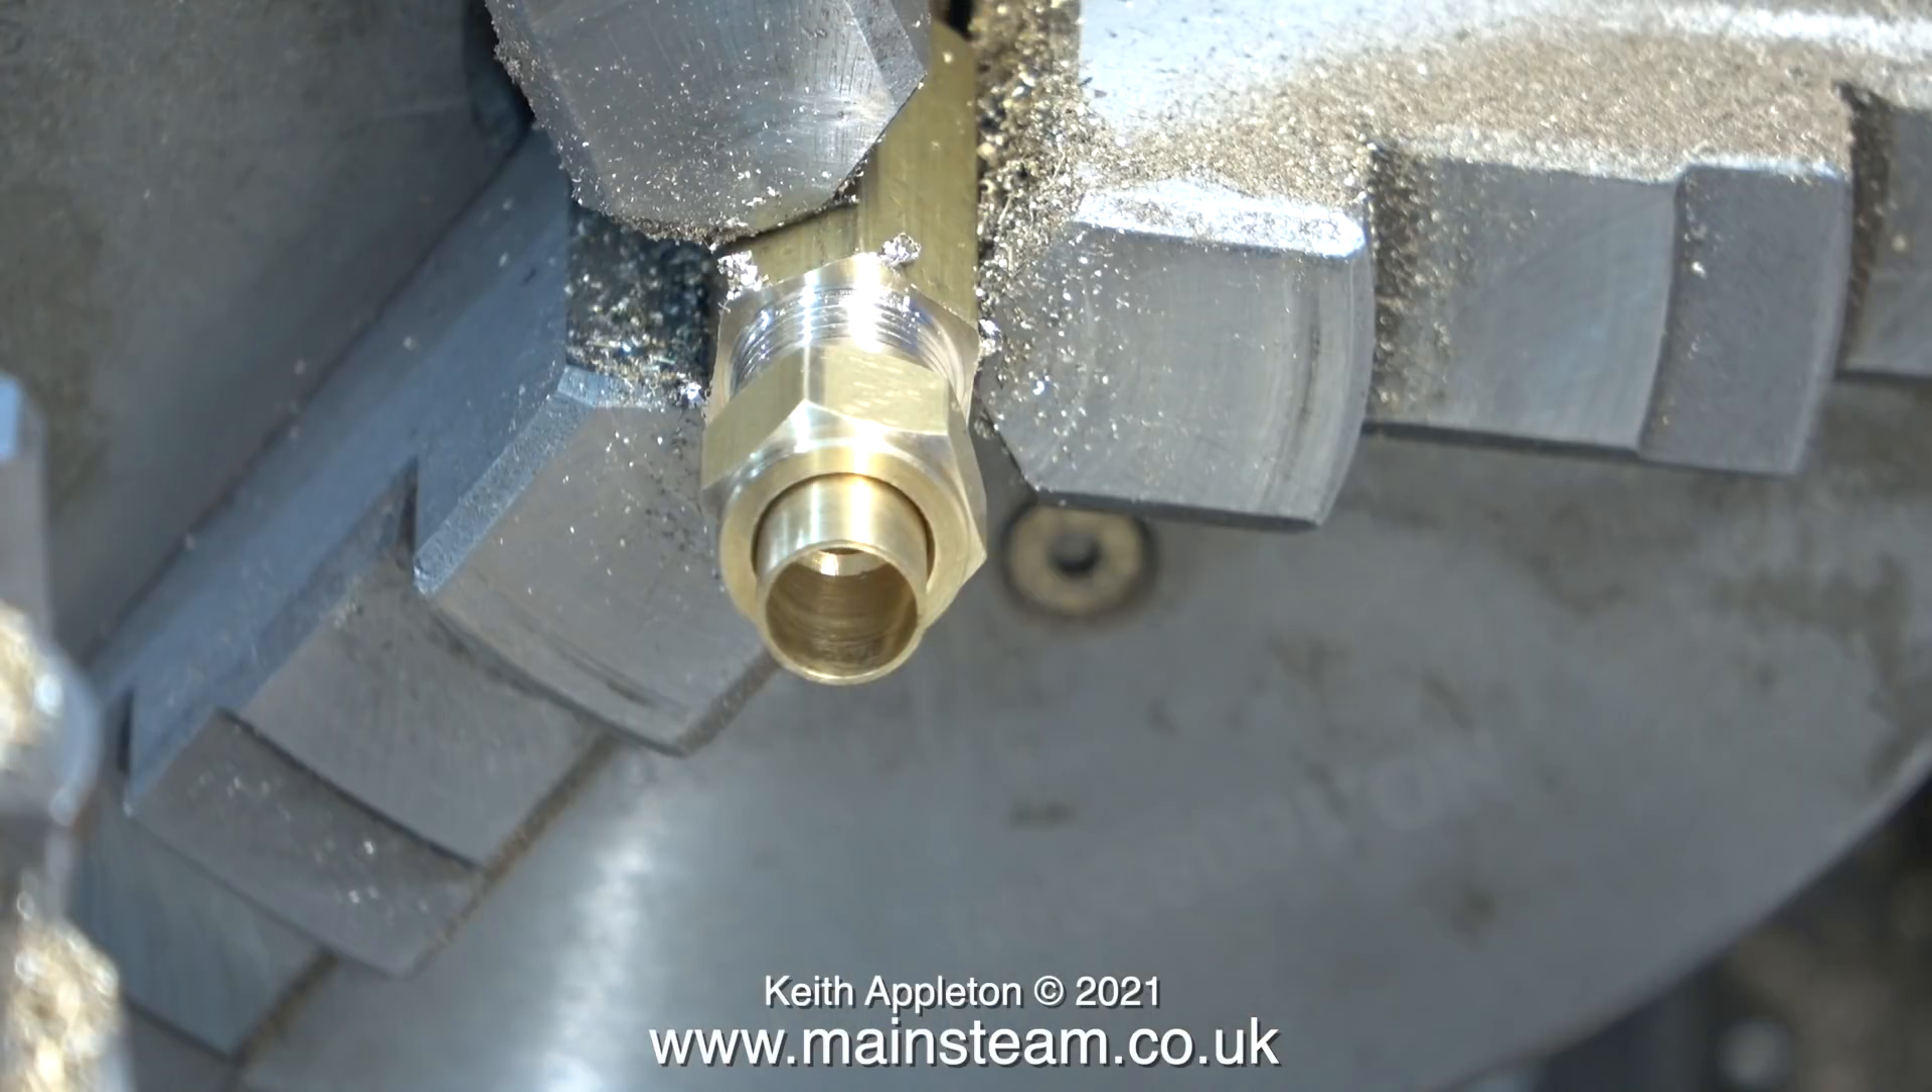Here's the thread fitted with a union nut and a union cone.